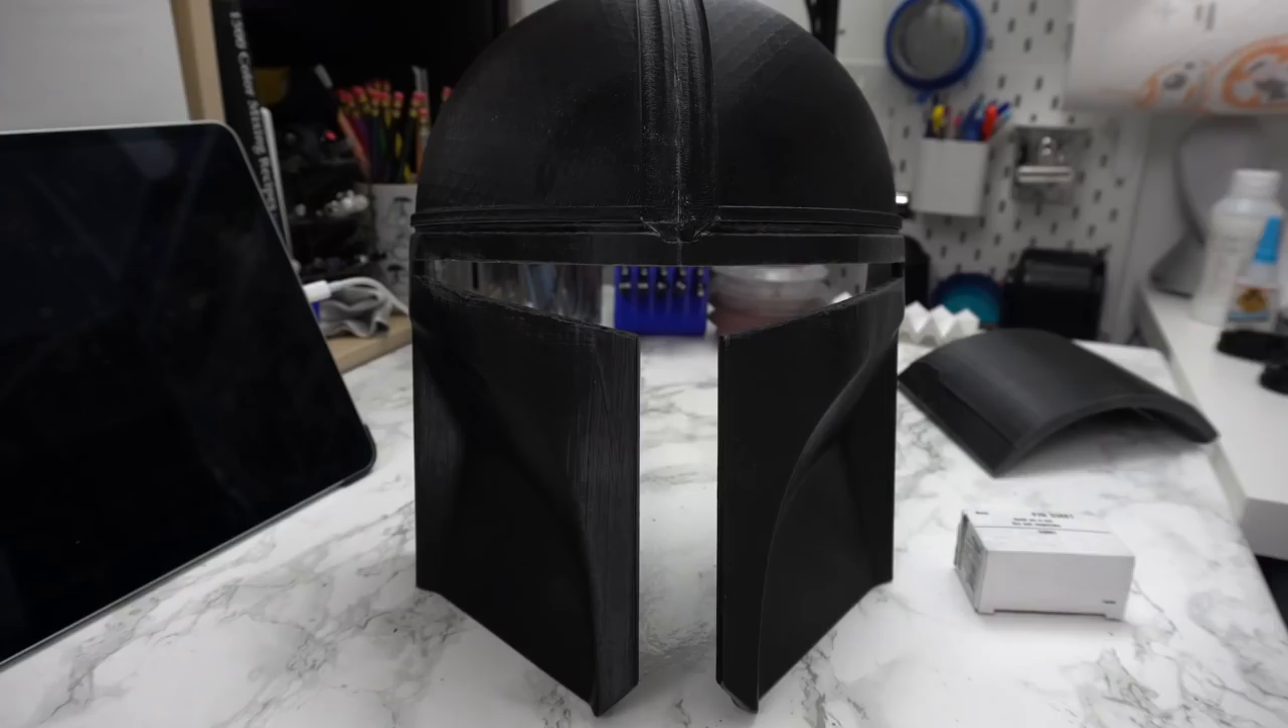So here are the first four pieces all super glued together. The superglue has now basically dried completely.